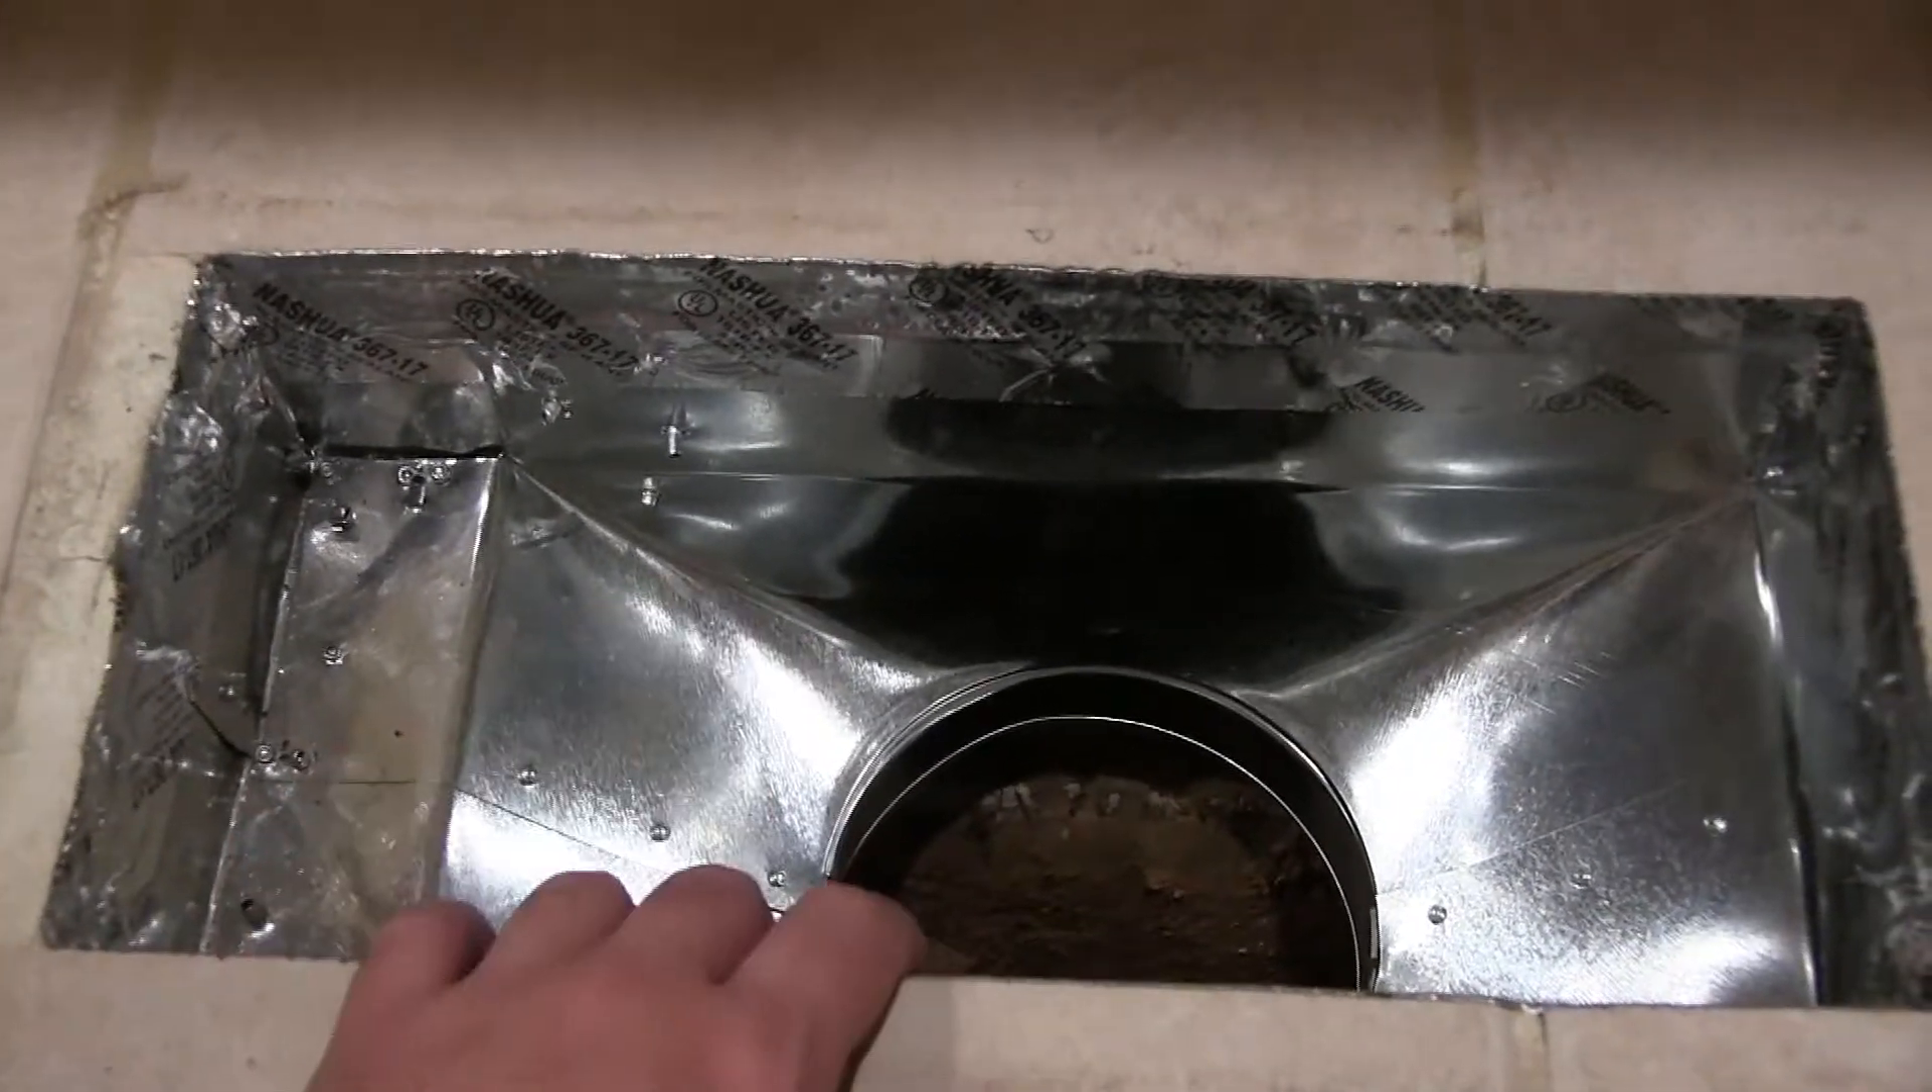Vent is now in.